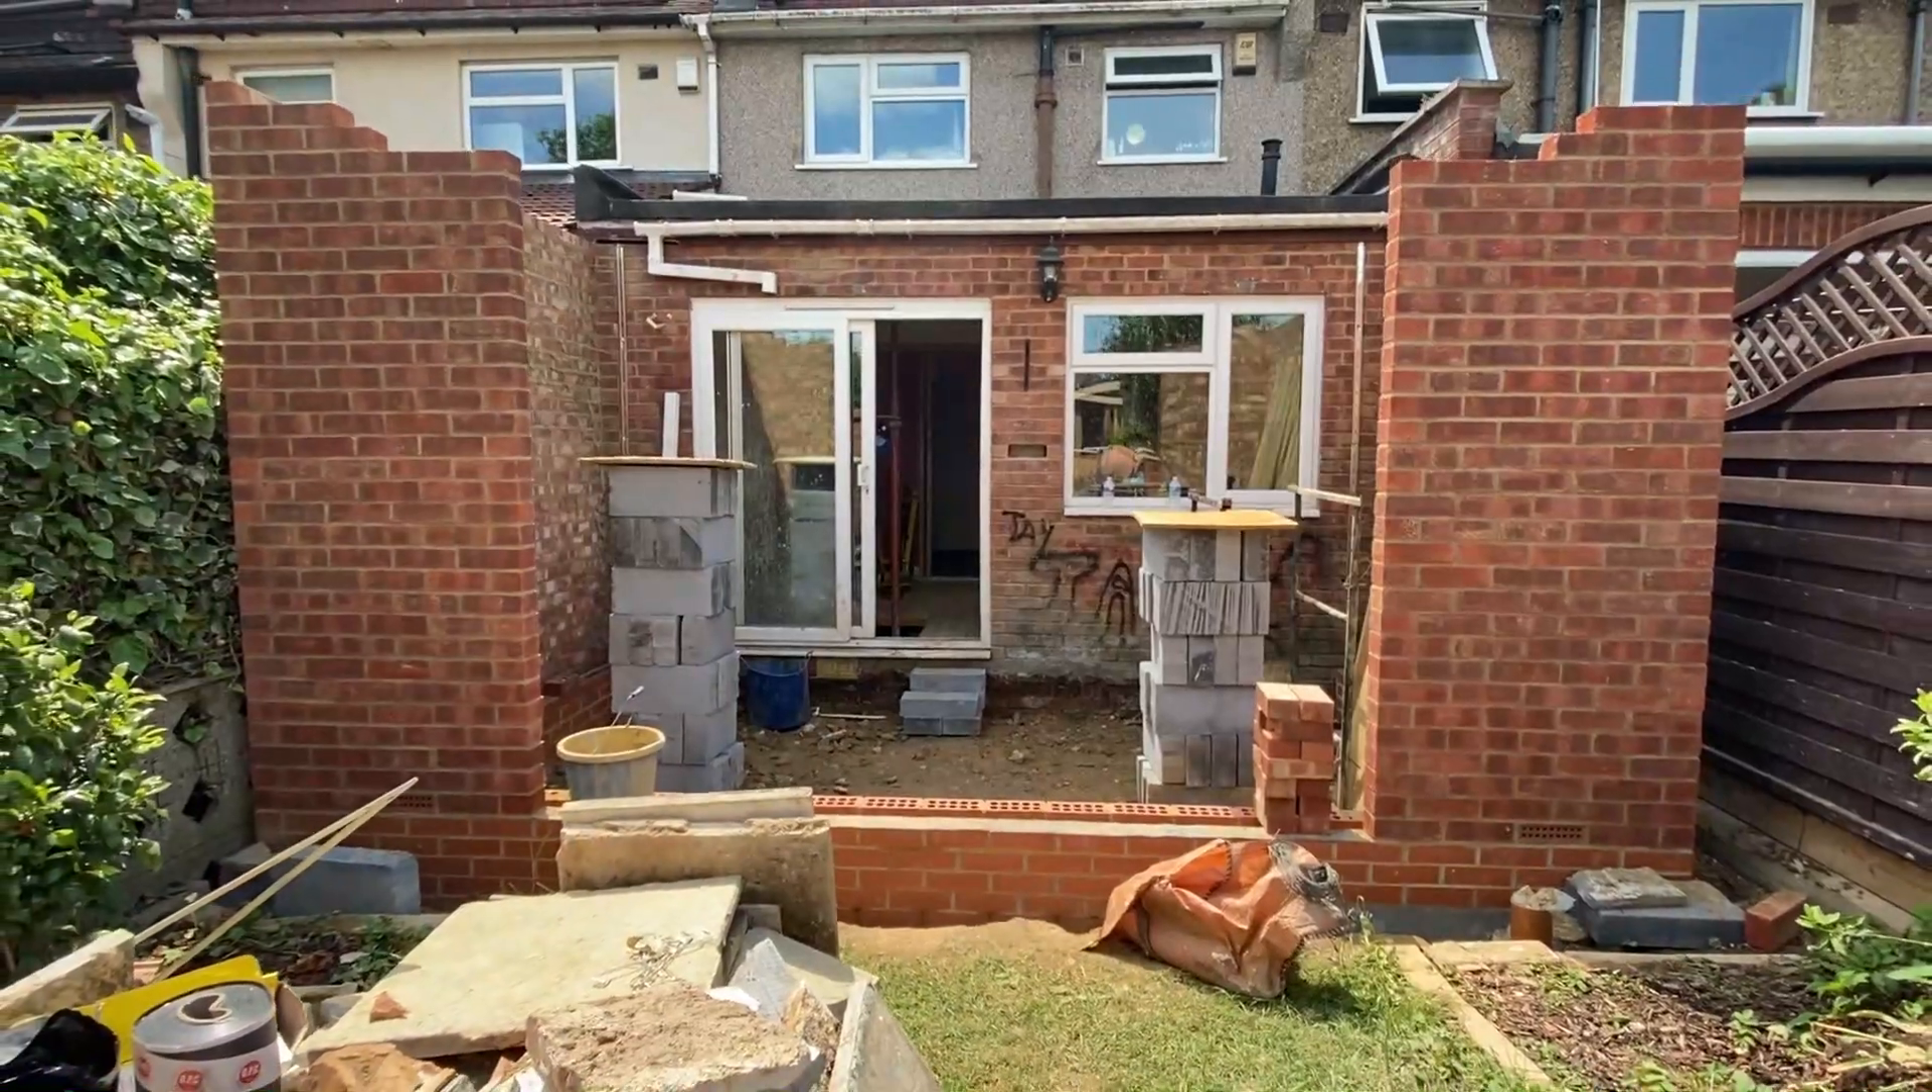This was previously all of the patio and then we had the foundations all around the patio which we've laid the bricks on.